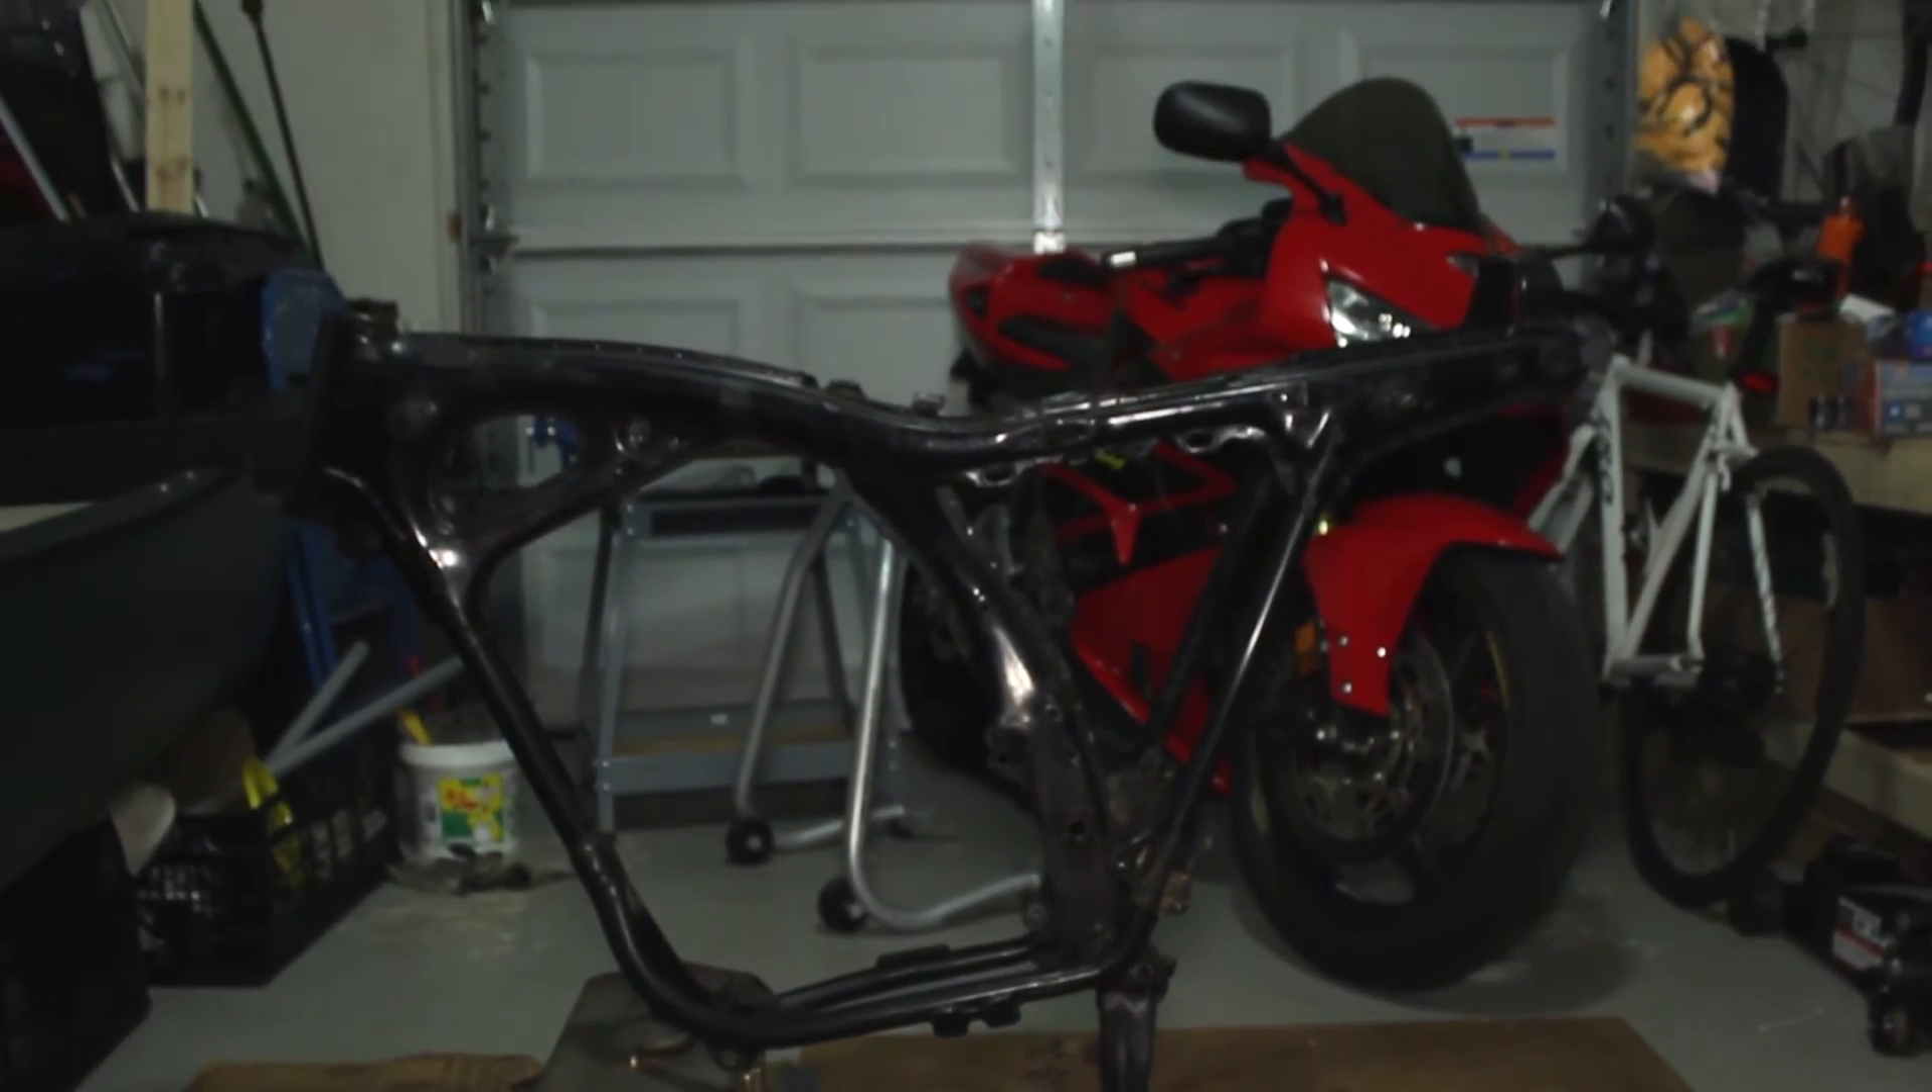We finally got the bike fully disassembled.